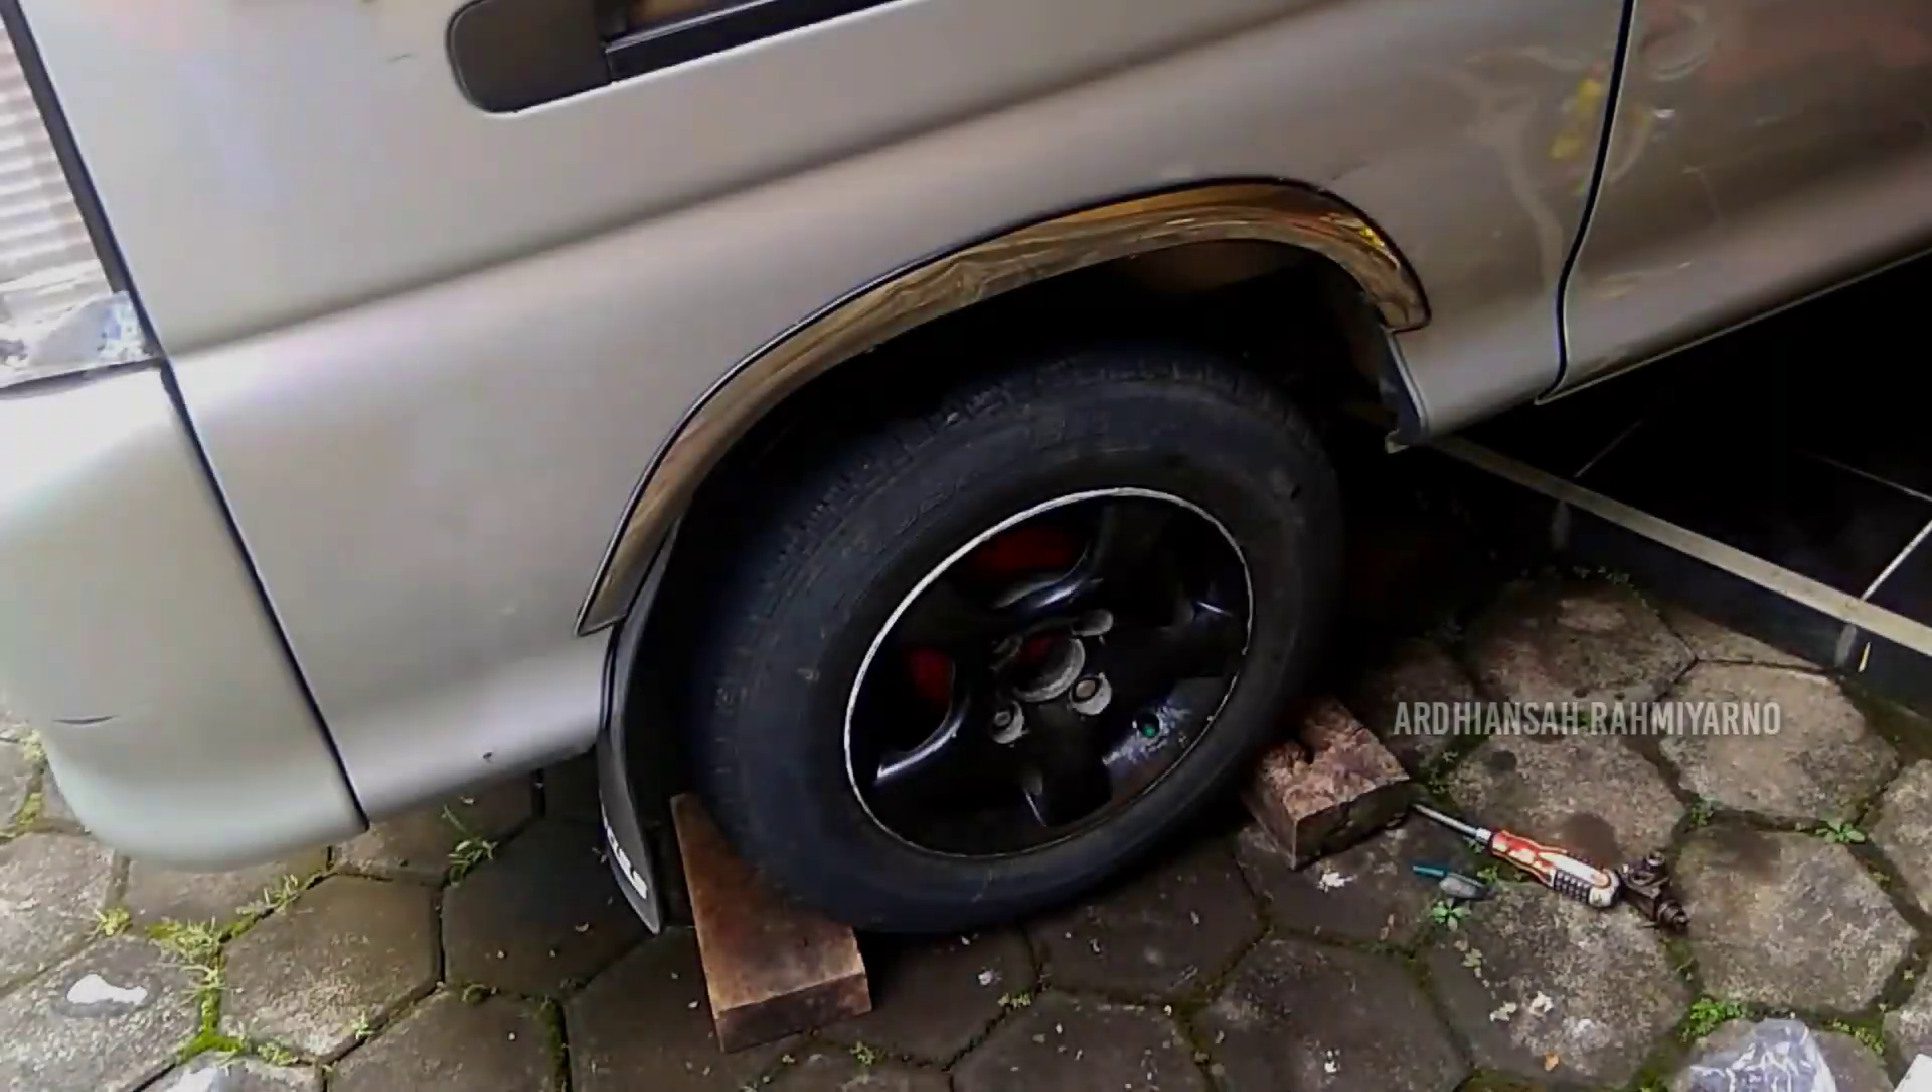Pasang Kembali Roda Nah Ini Sudah Terpasang Semua Teman Teman.